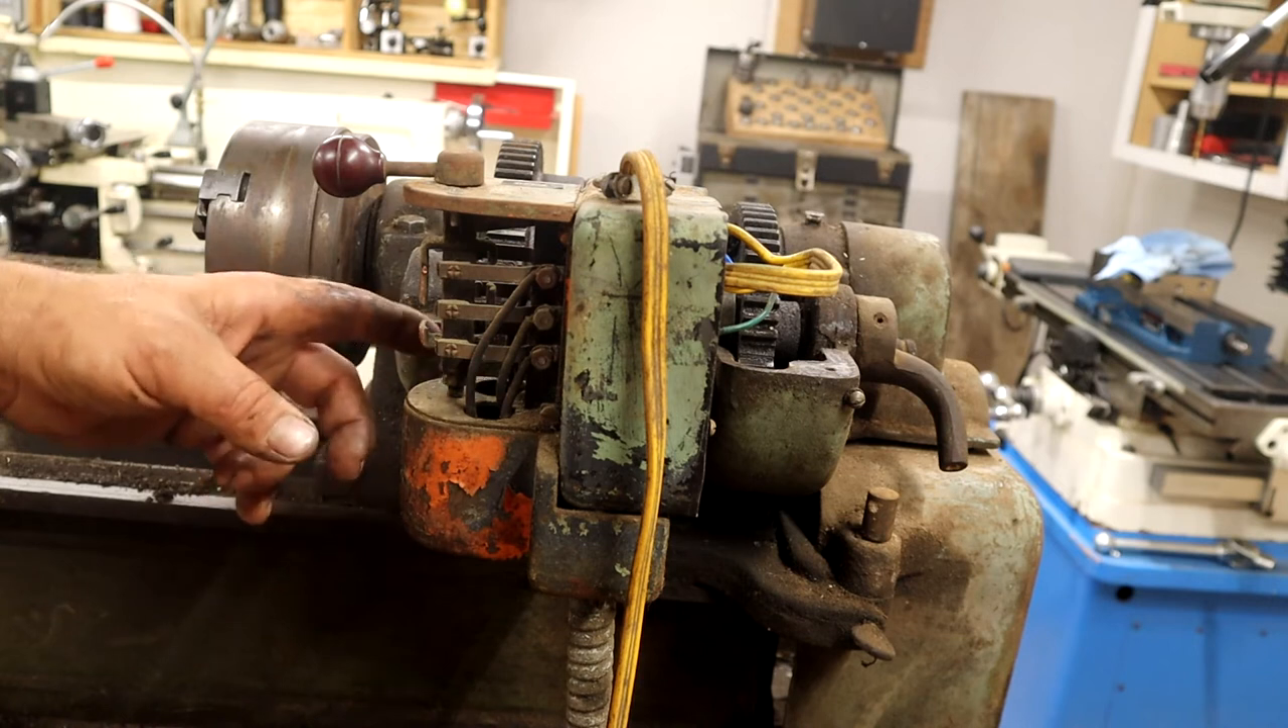Uh, you can see we're, we're missing the cover, uh, for the drum switch.